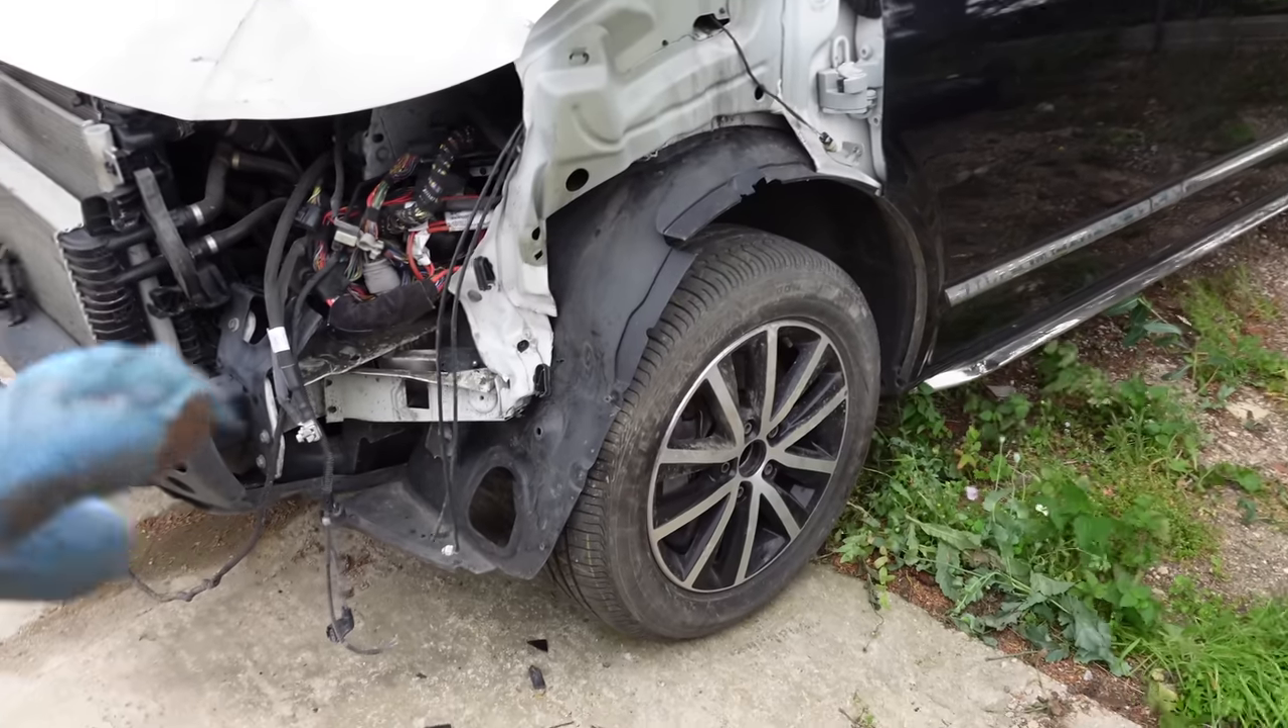So I've got the wheel all on but once I've dropped it to the ground my bit of kinked bodywork here is pushed.